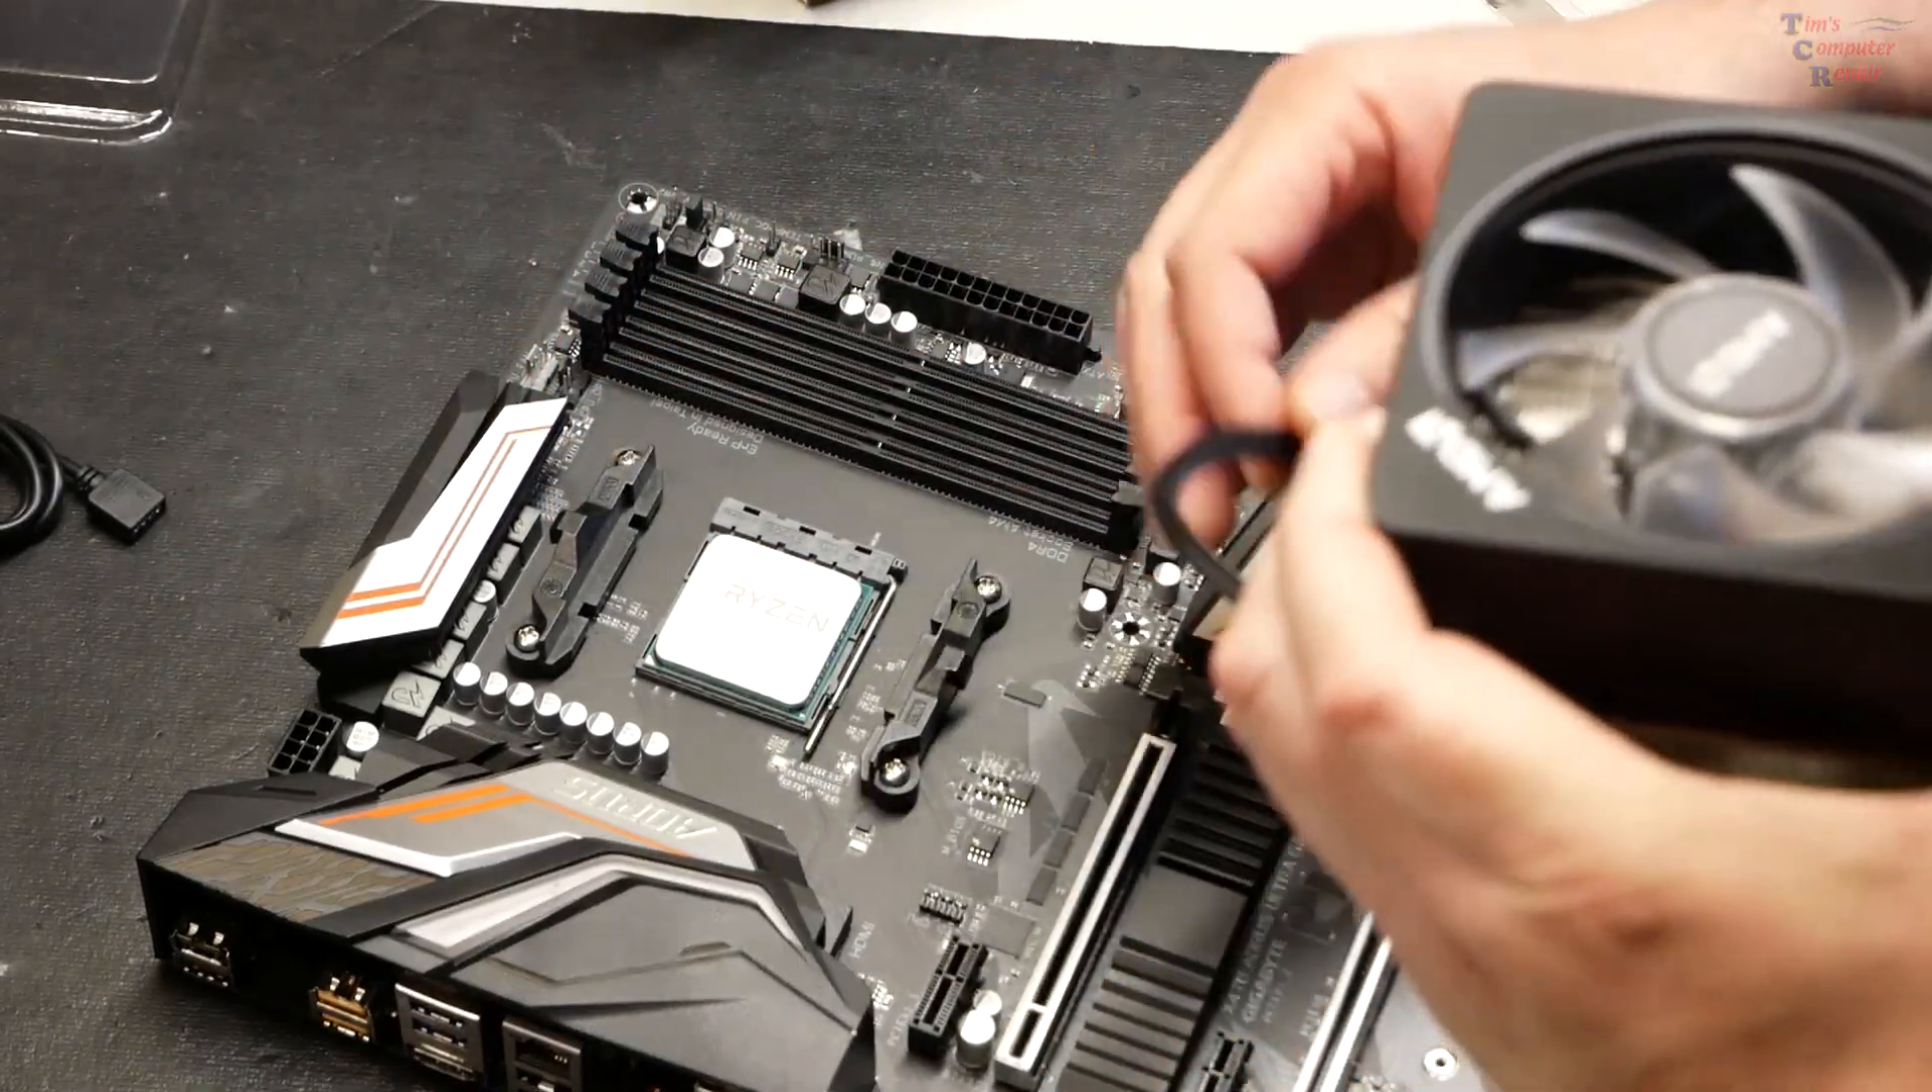We have our two mounting brackets here already pre -installed.